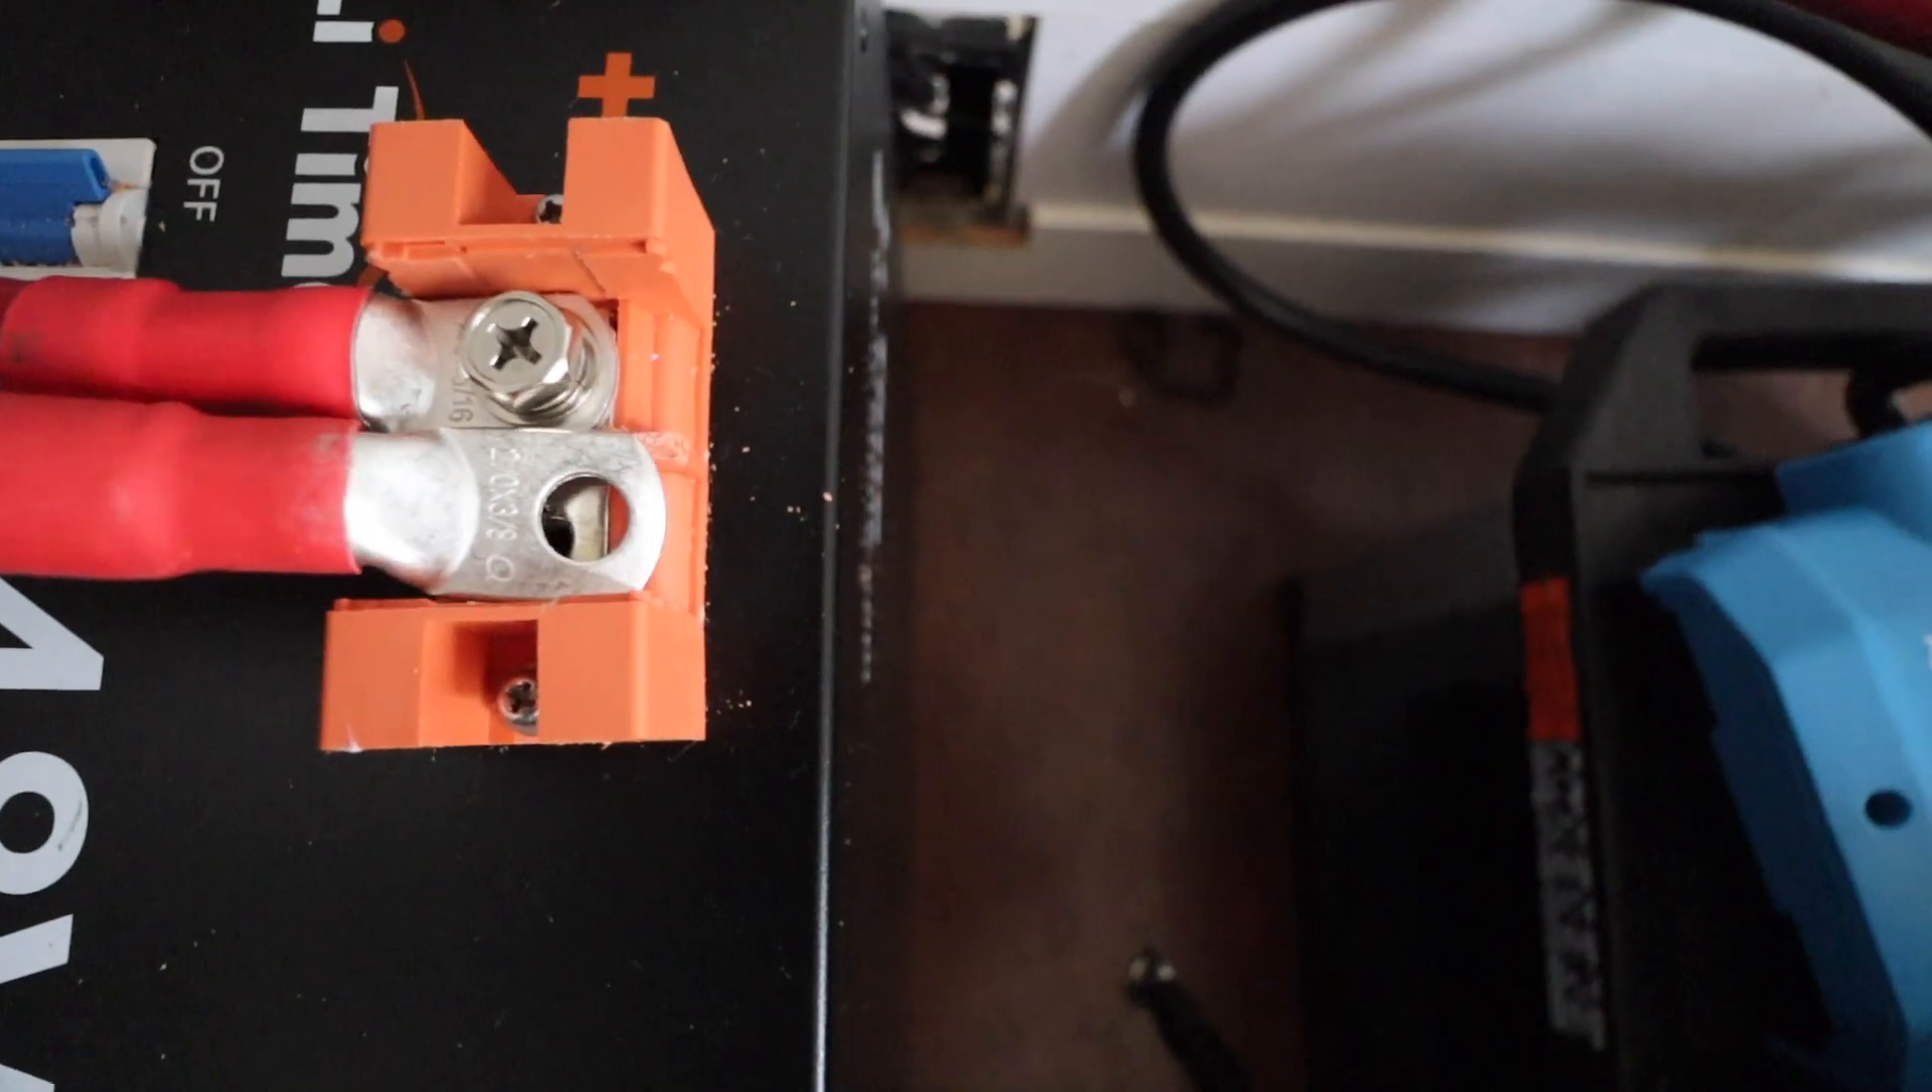The good news is one cable fits on. The bad news is a second will not.